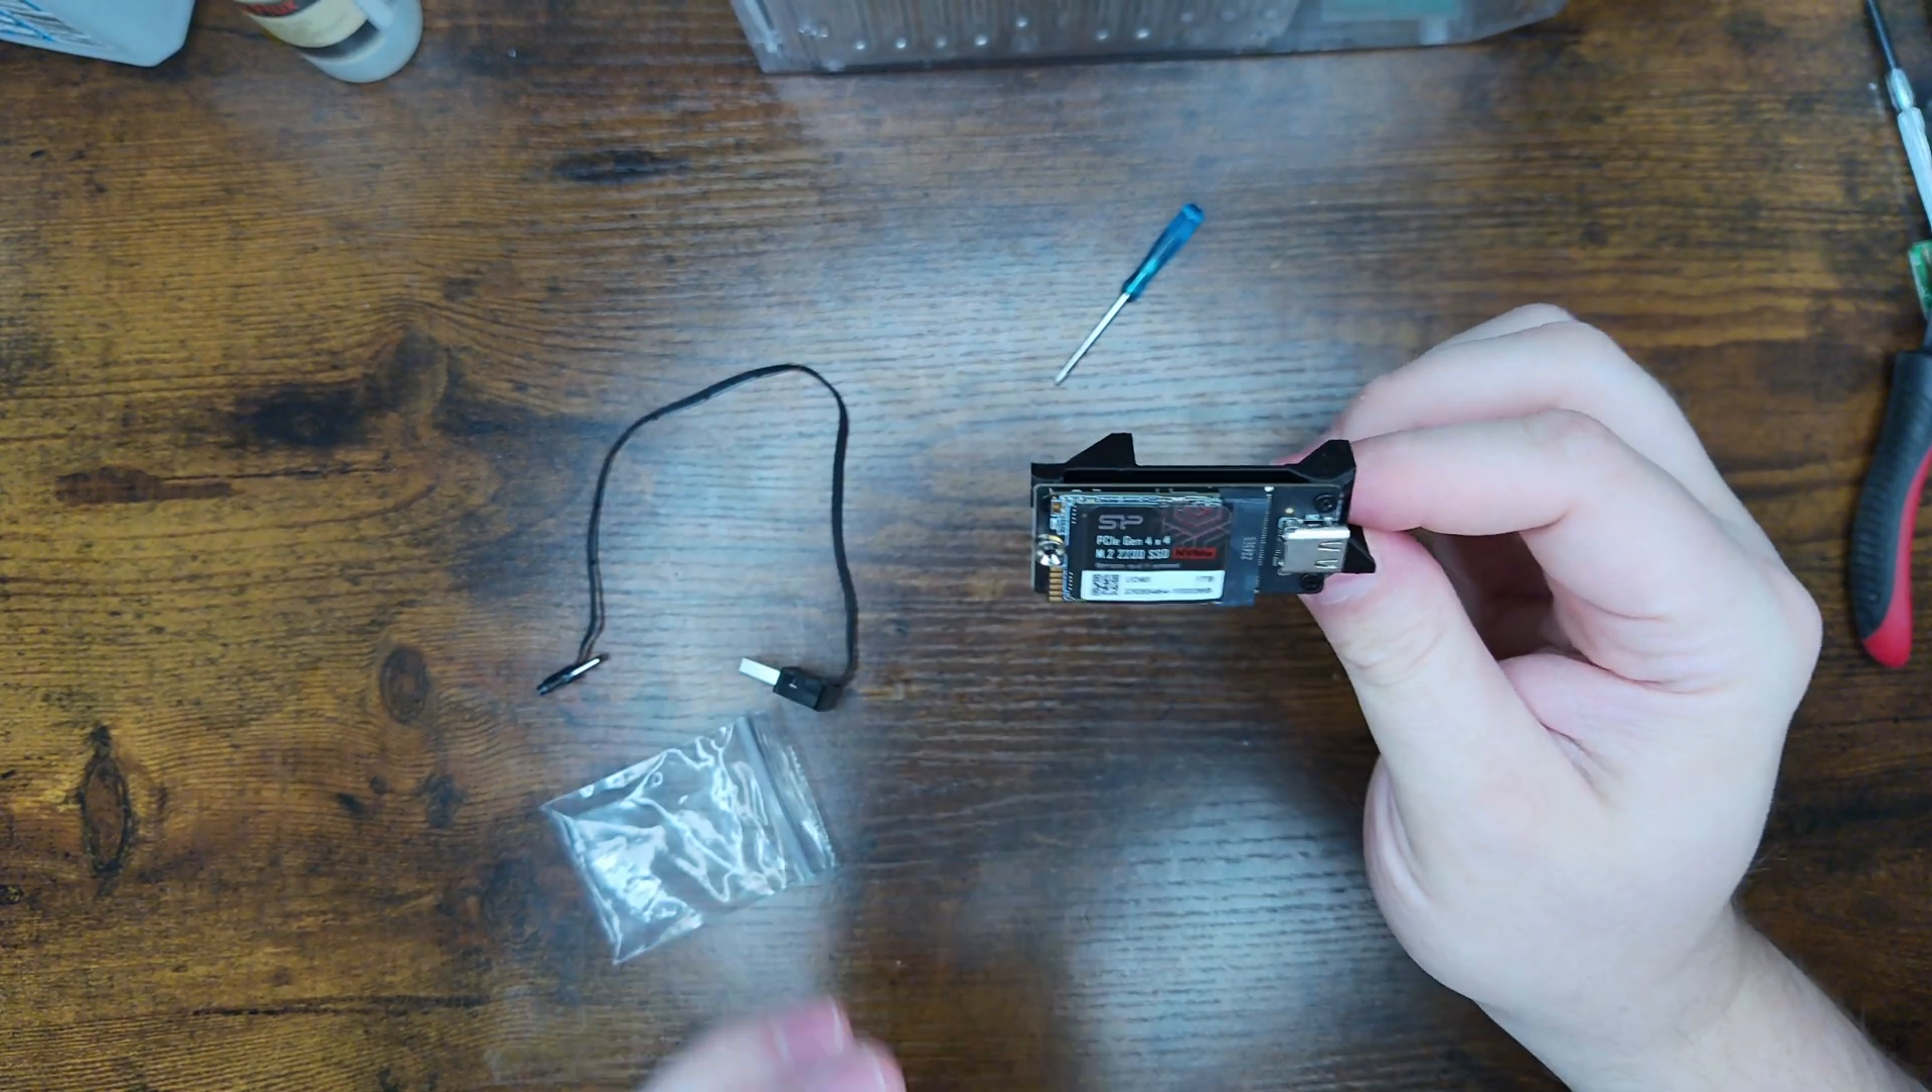So the entire board is now assembled and ready to be put in the Wii.